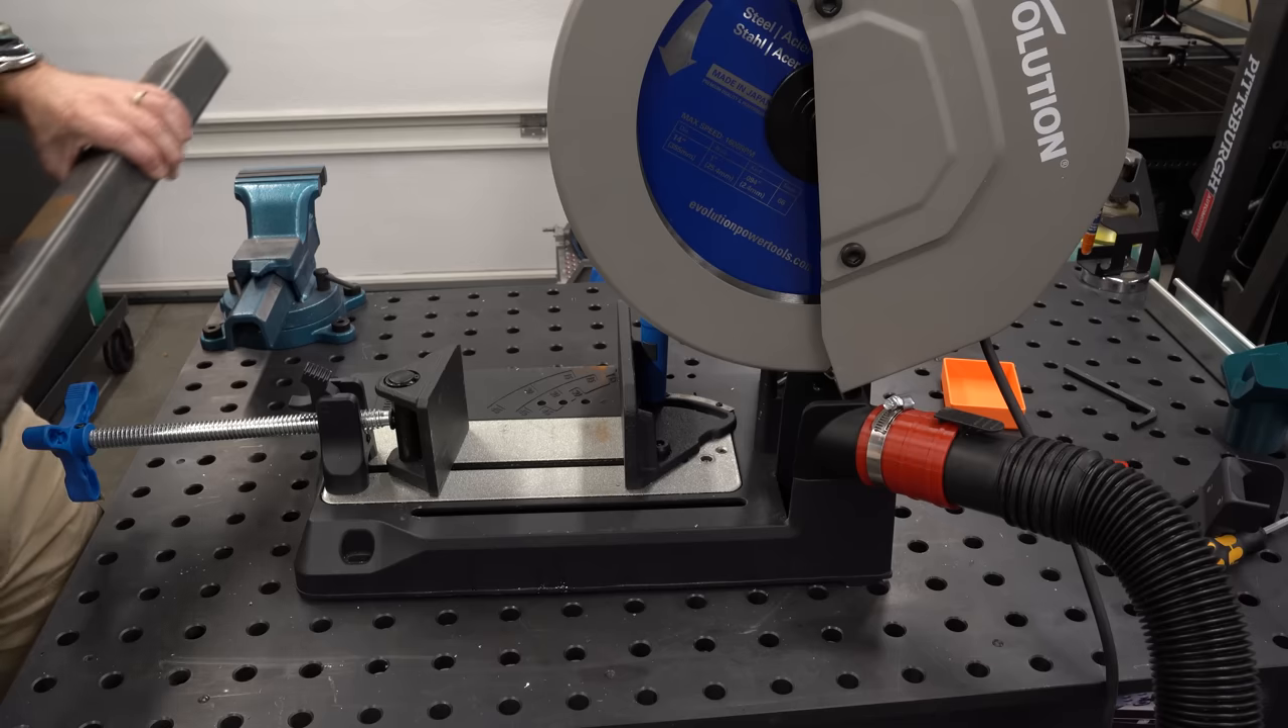And then the vacuum hose should just snap in. And it does.